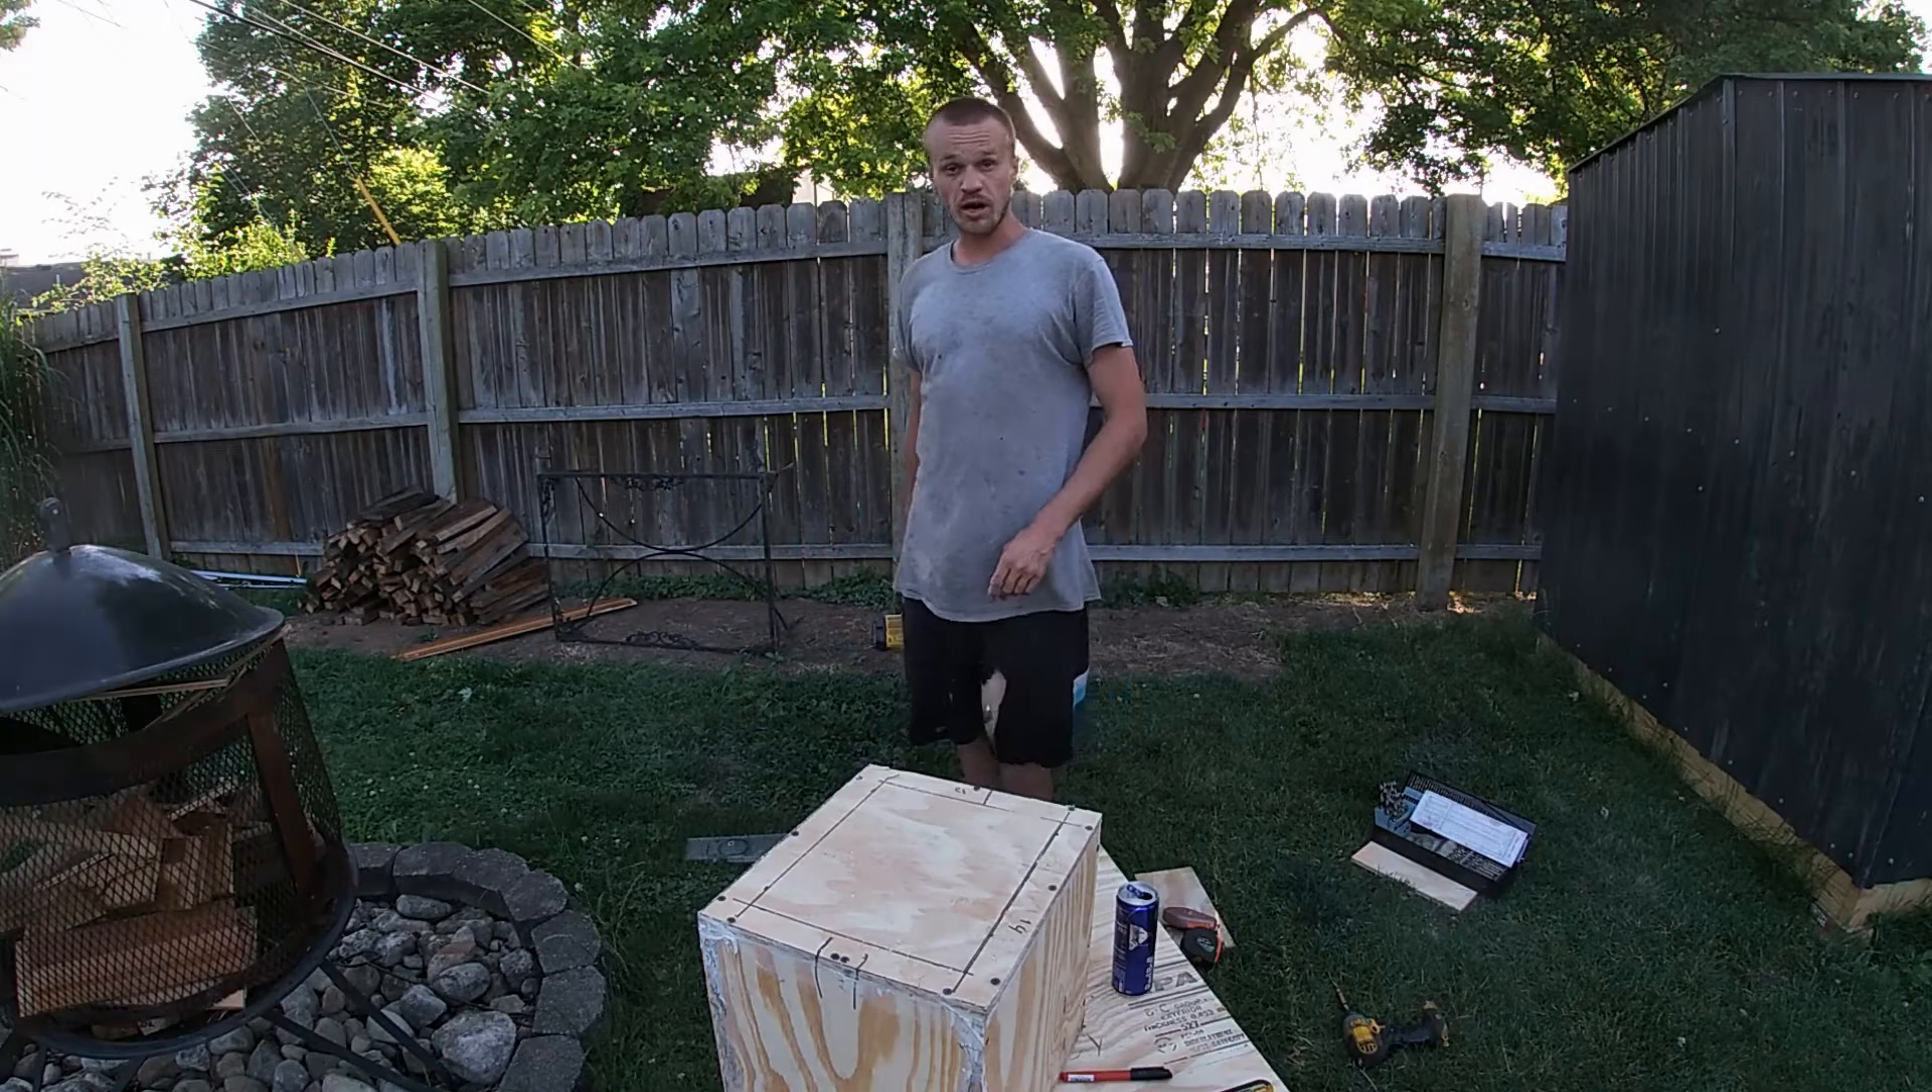All right now I have my box all put together.